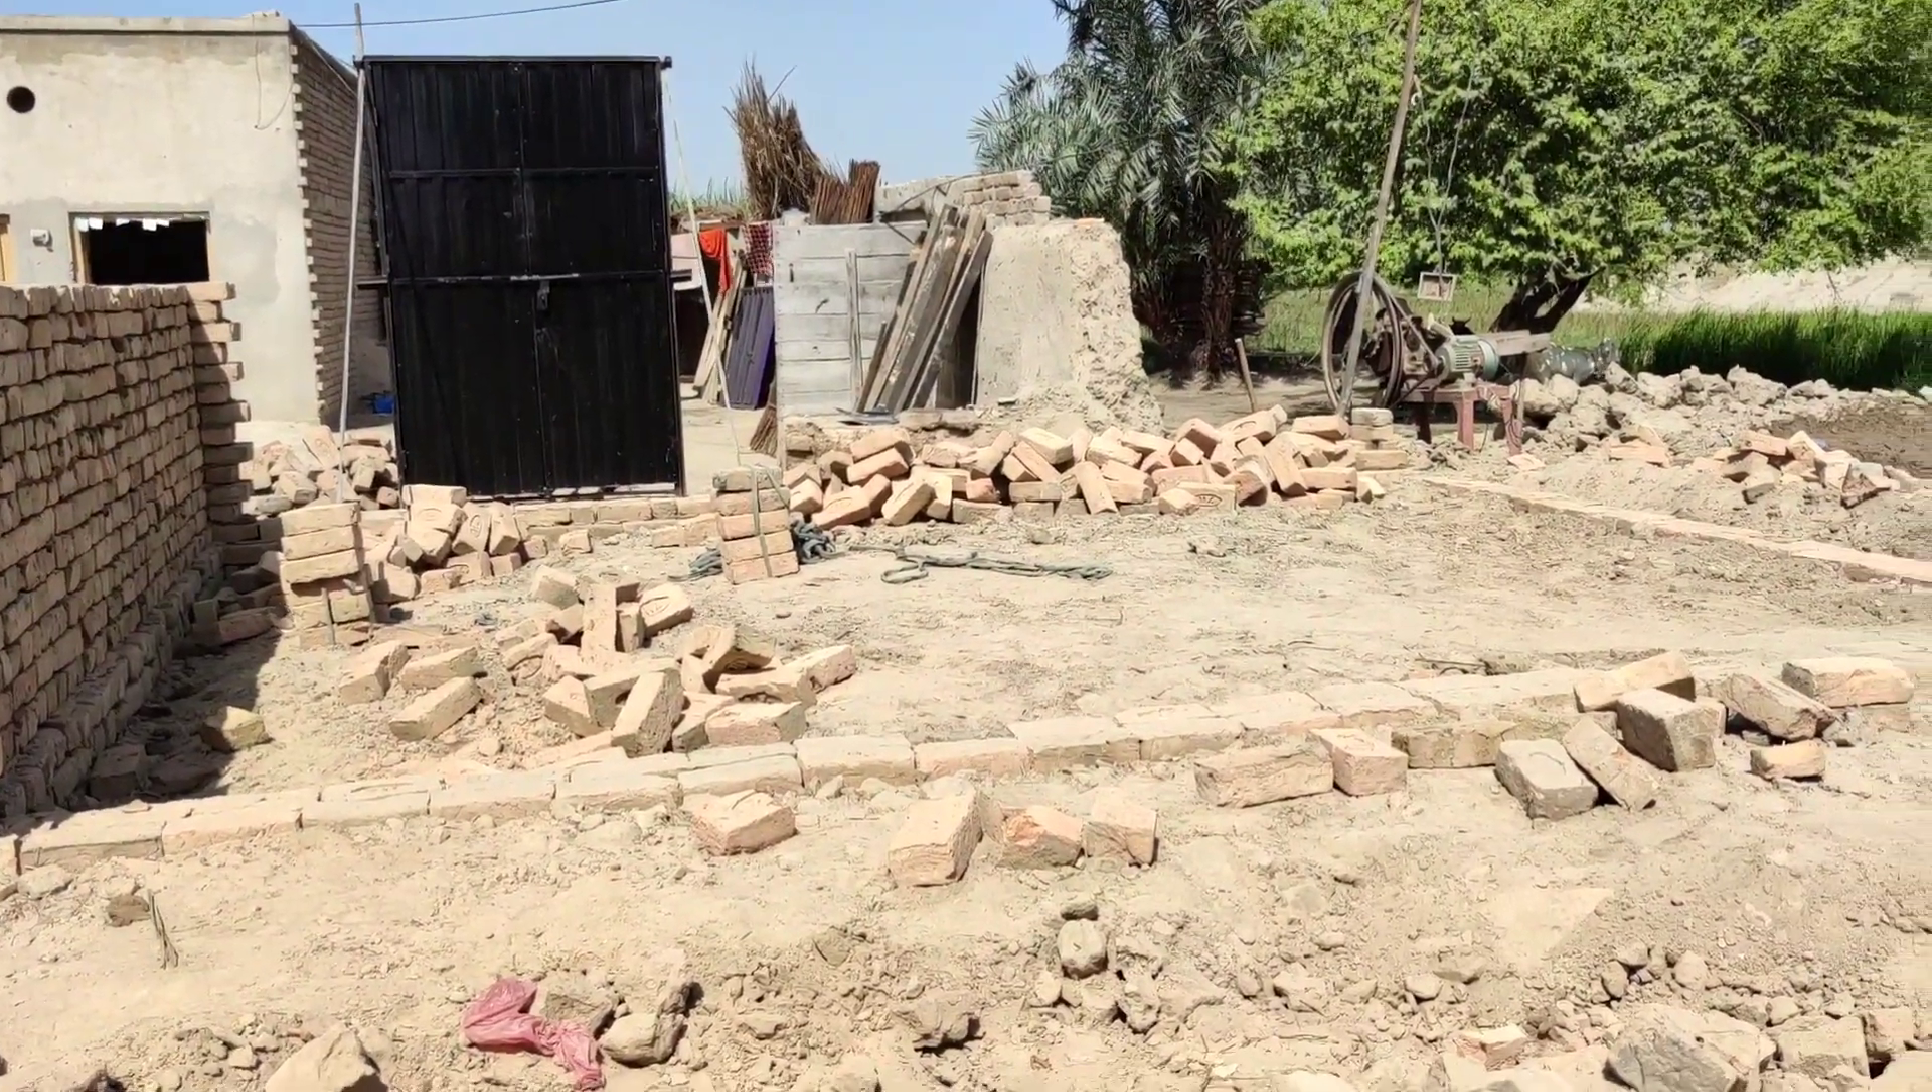مستری بھائی نے یہ دیوار تھوڑی سی جو ہے وہ کھڑی کیے اور ایک دروازہ وہاں پہ لگایا ہے۔